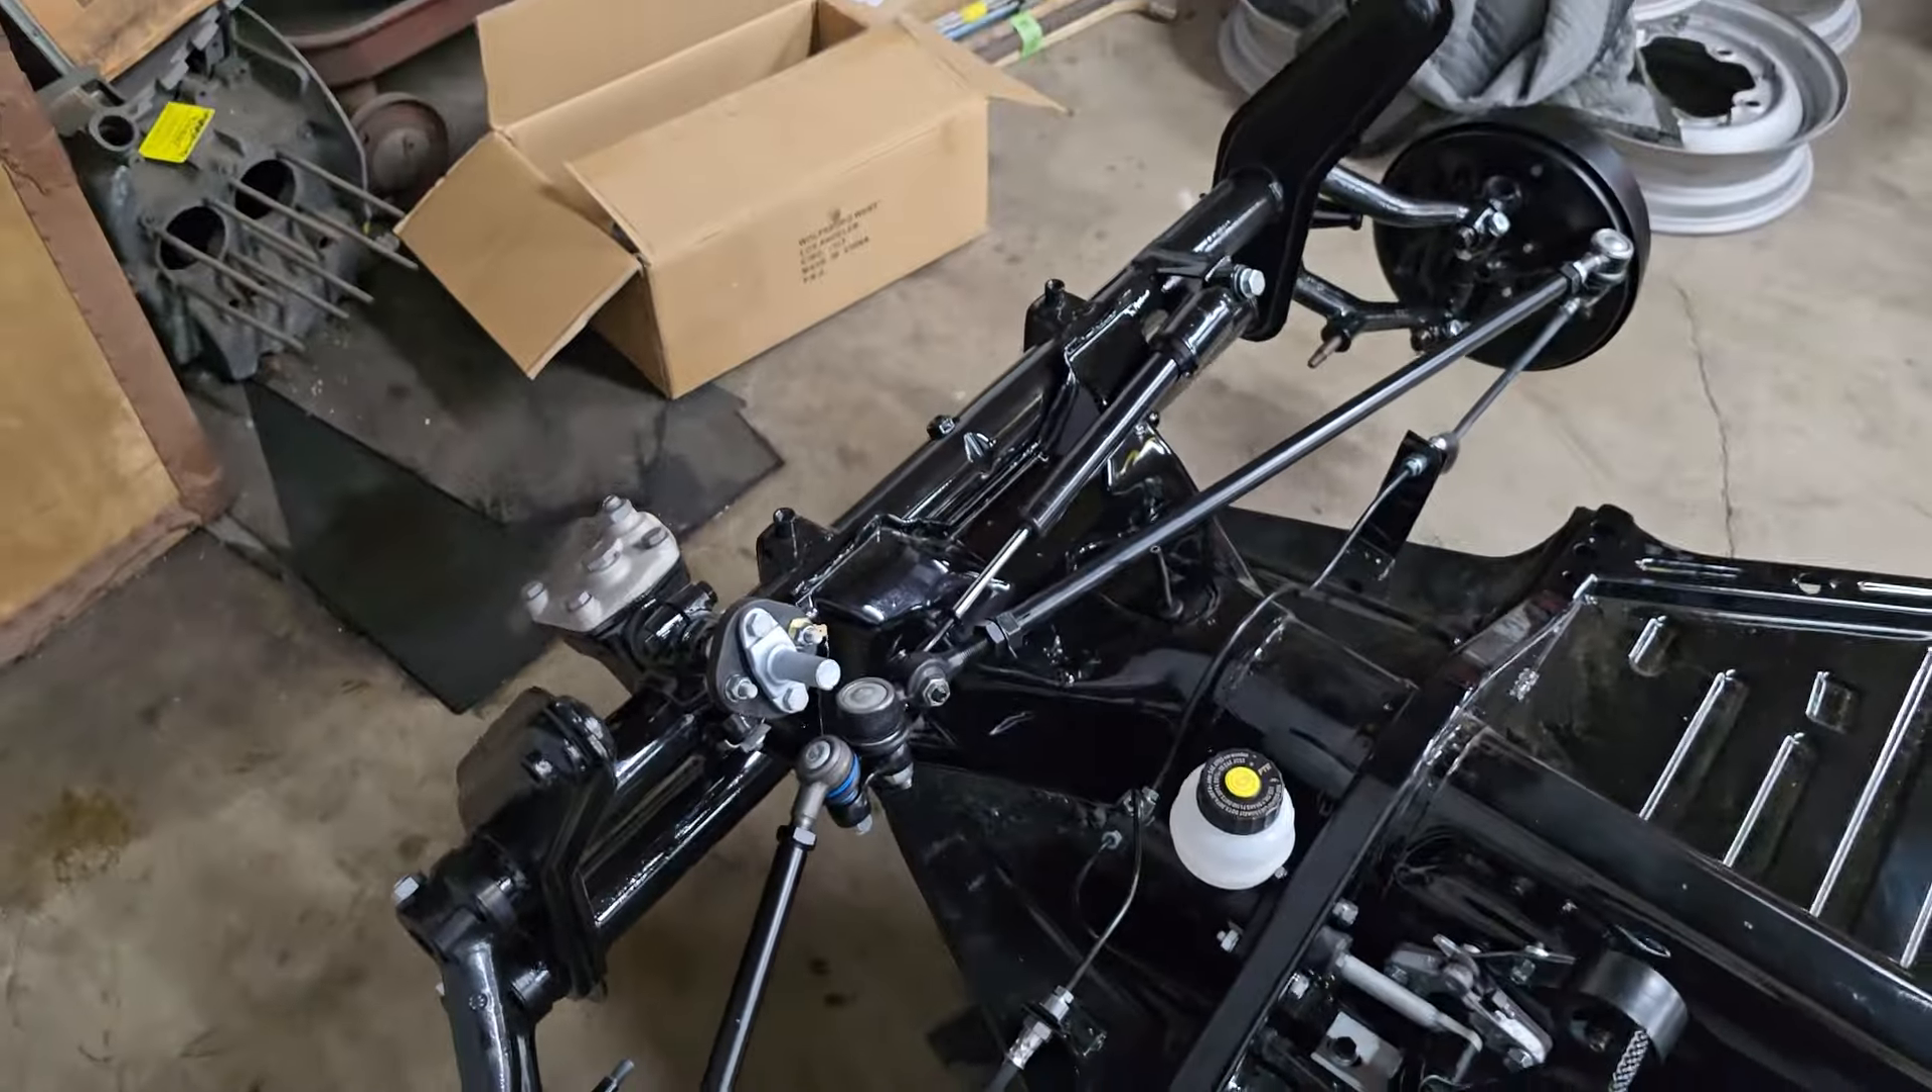But uh yeah so the front end of the car is together other than shocks.